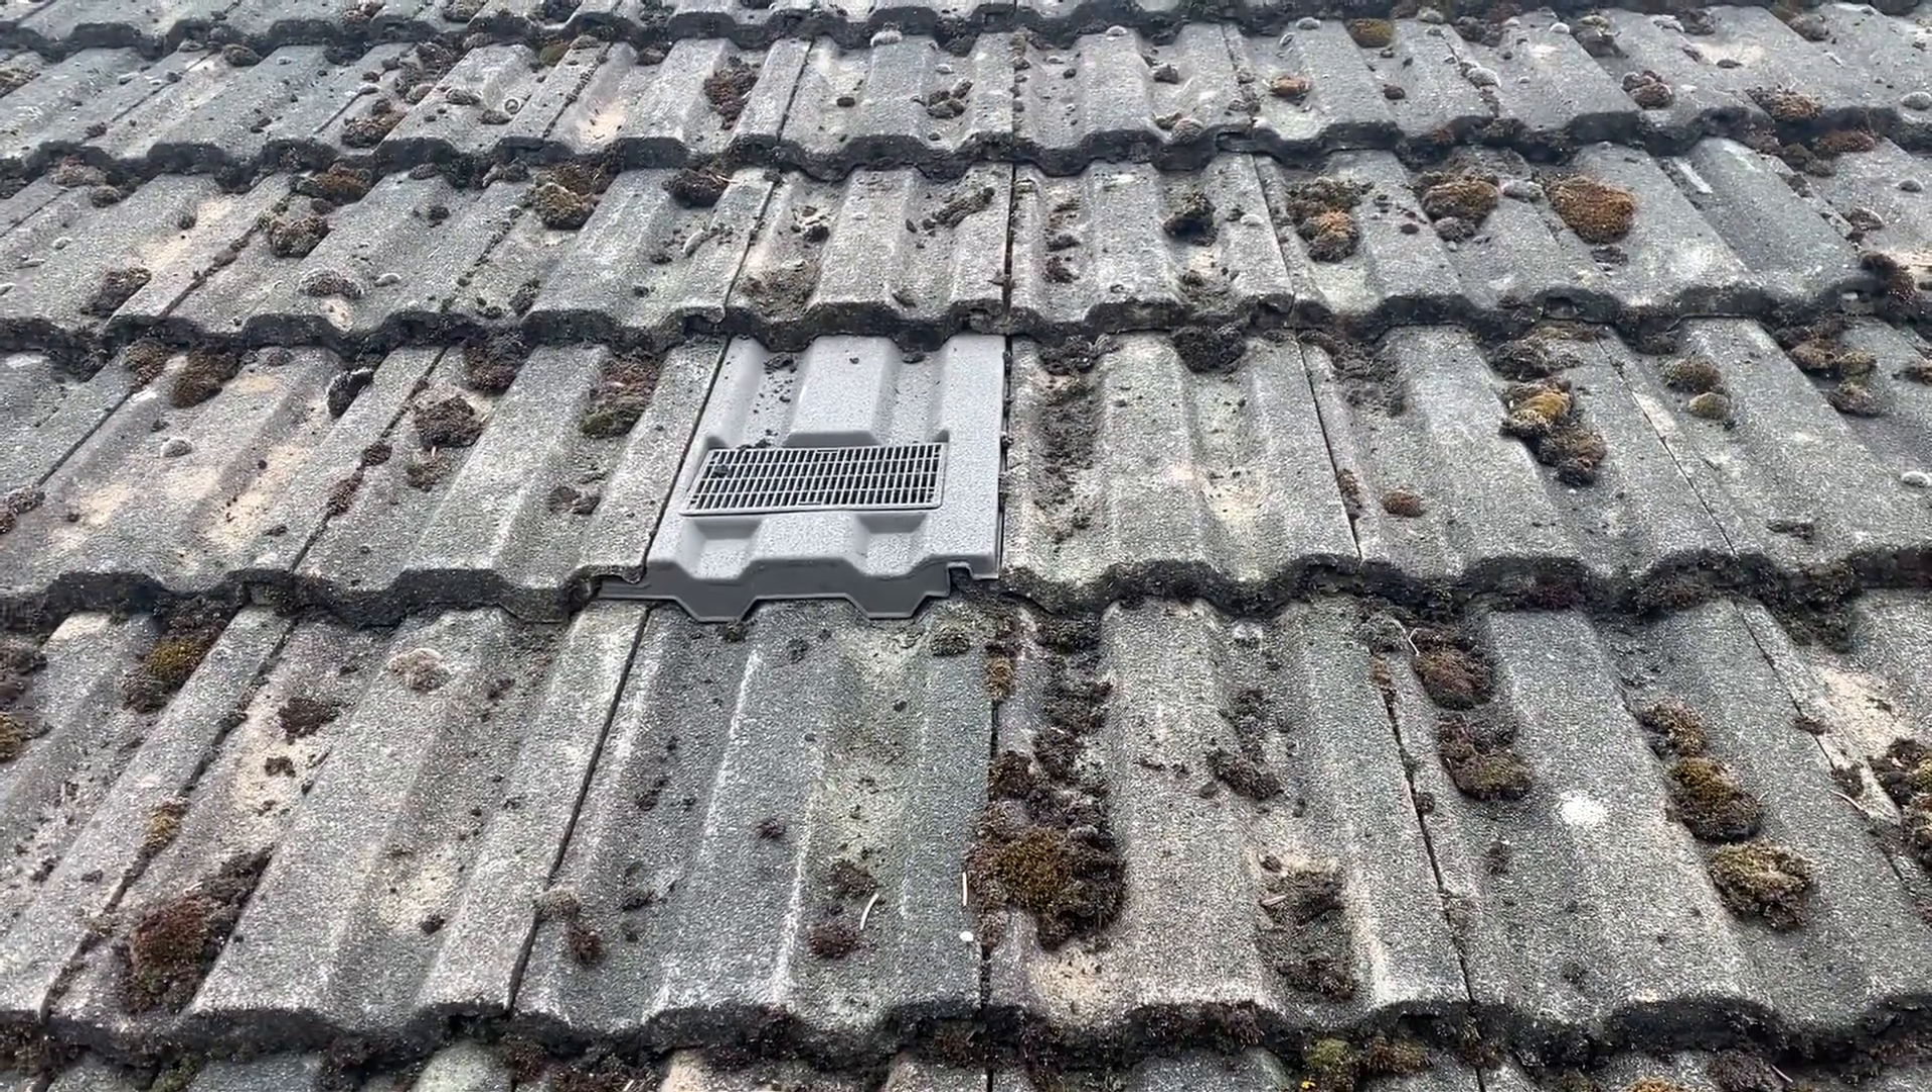There's our vent tile you can see that it just sits nicely on the roof.